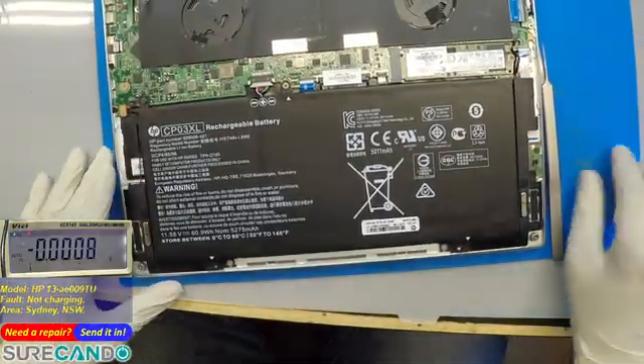So, top cover is open, and this is the inside.